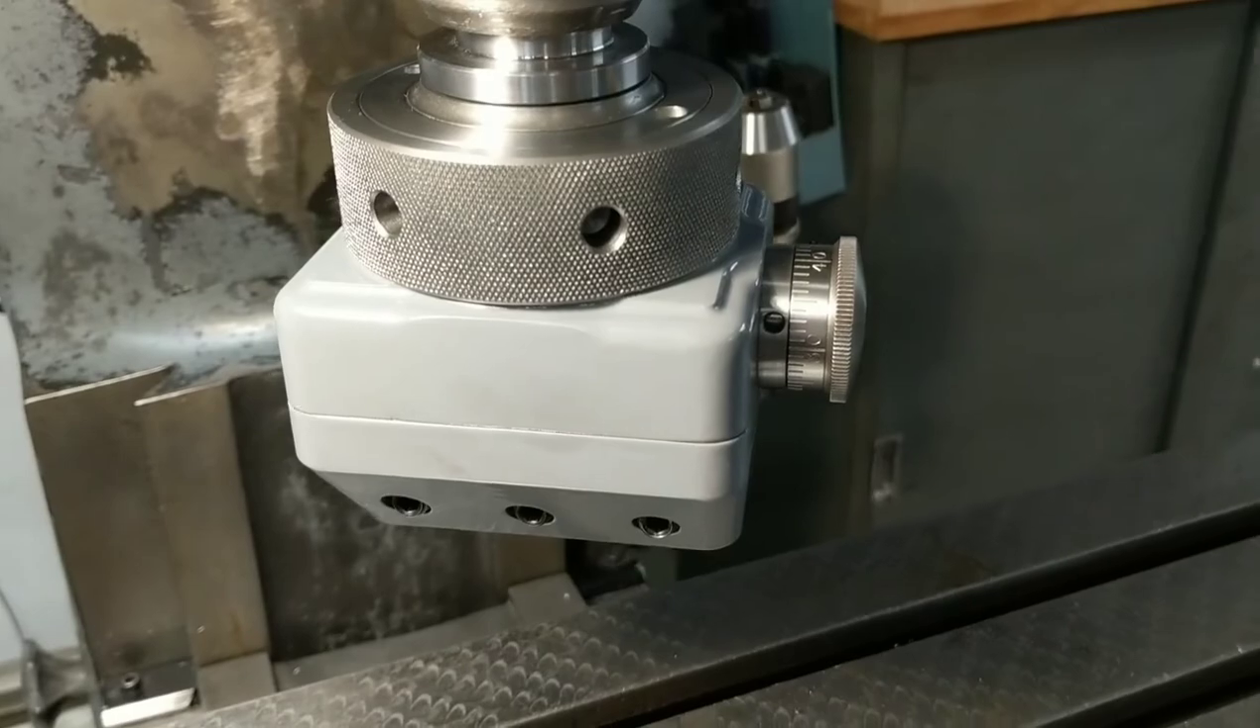And that is the full assembly of the MLA Boring and Facing Head.